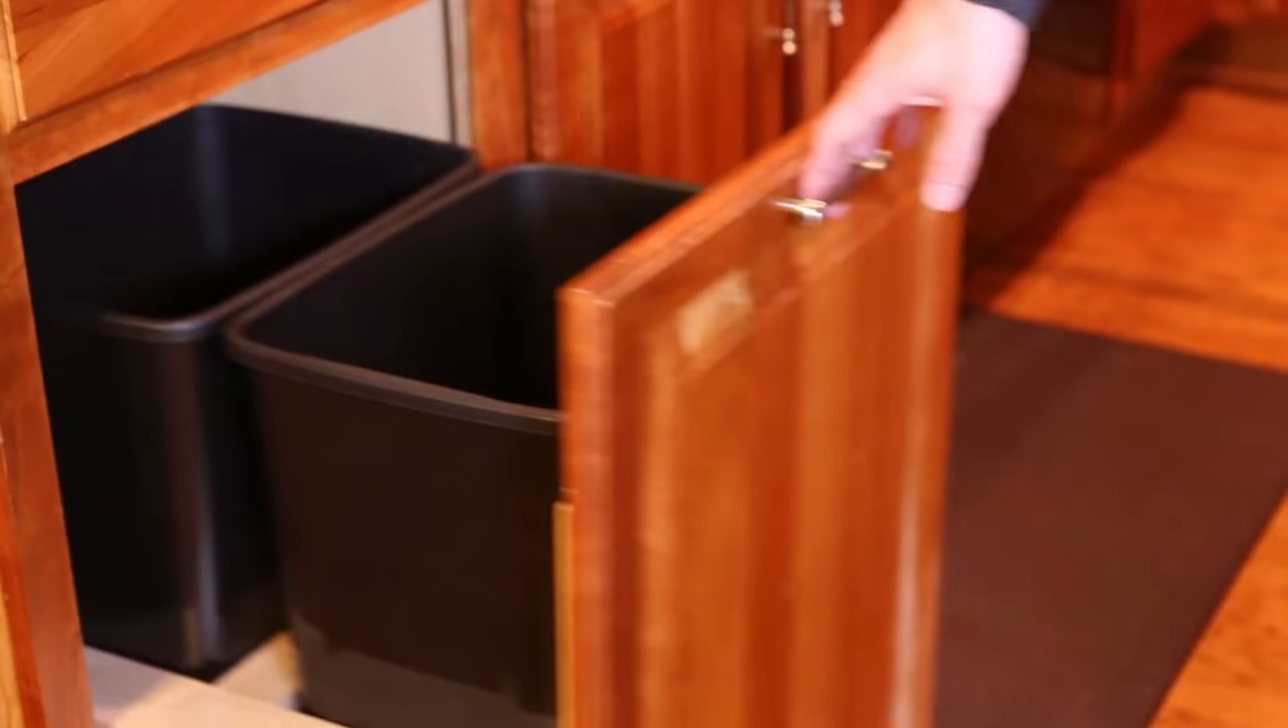I installed the handle, put the bins back in place and finished it off.